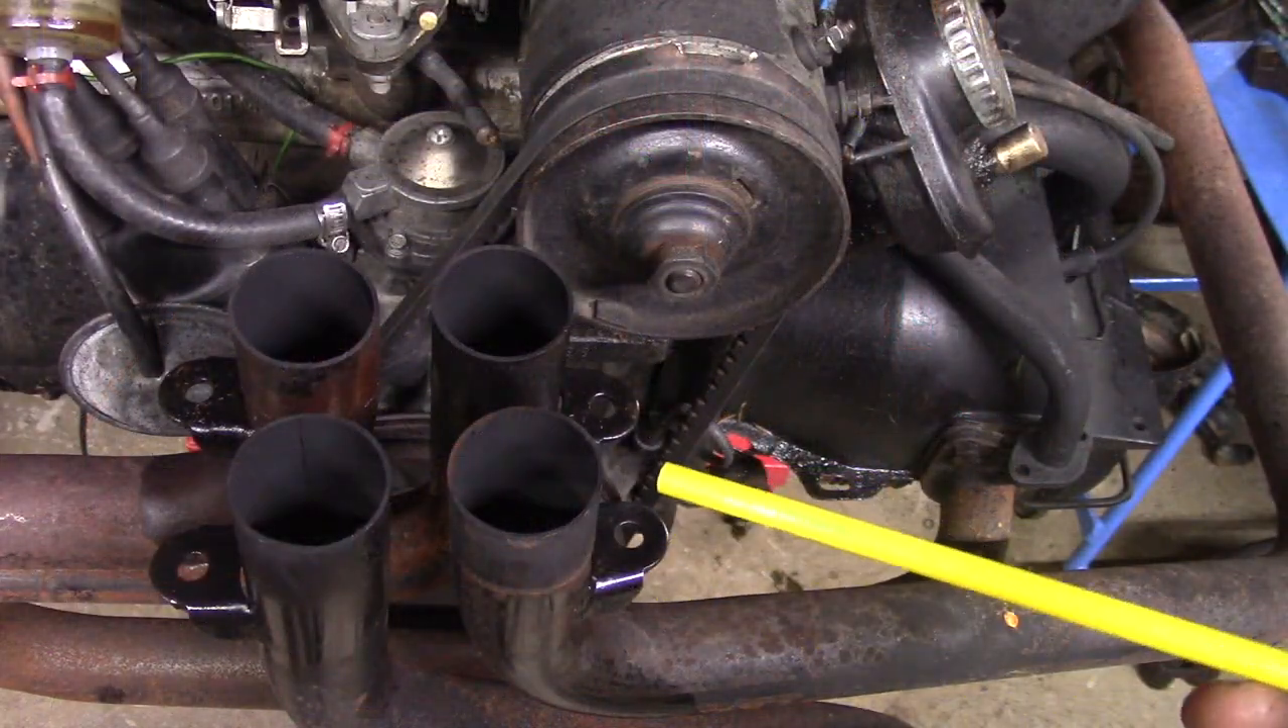Now the collector portion of the exhaust has been removed and we have the four pipes here.